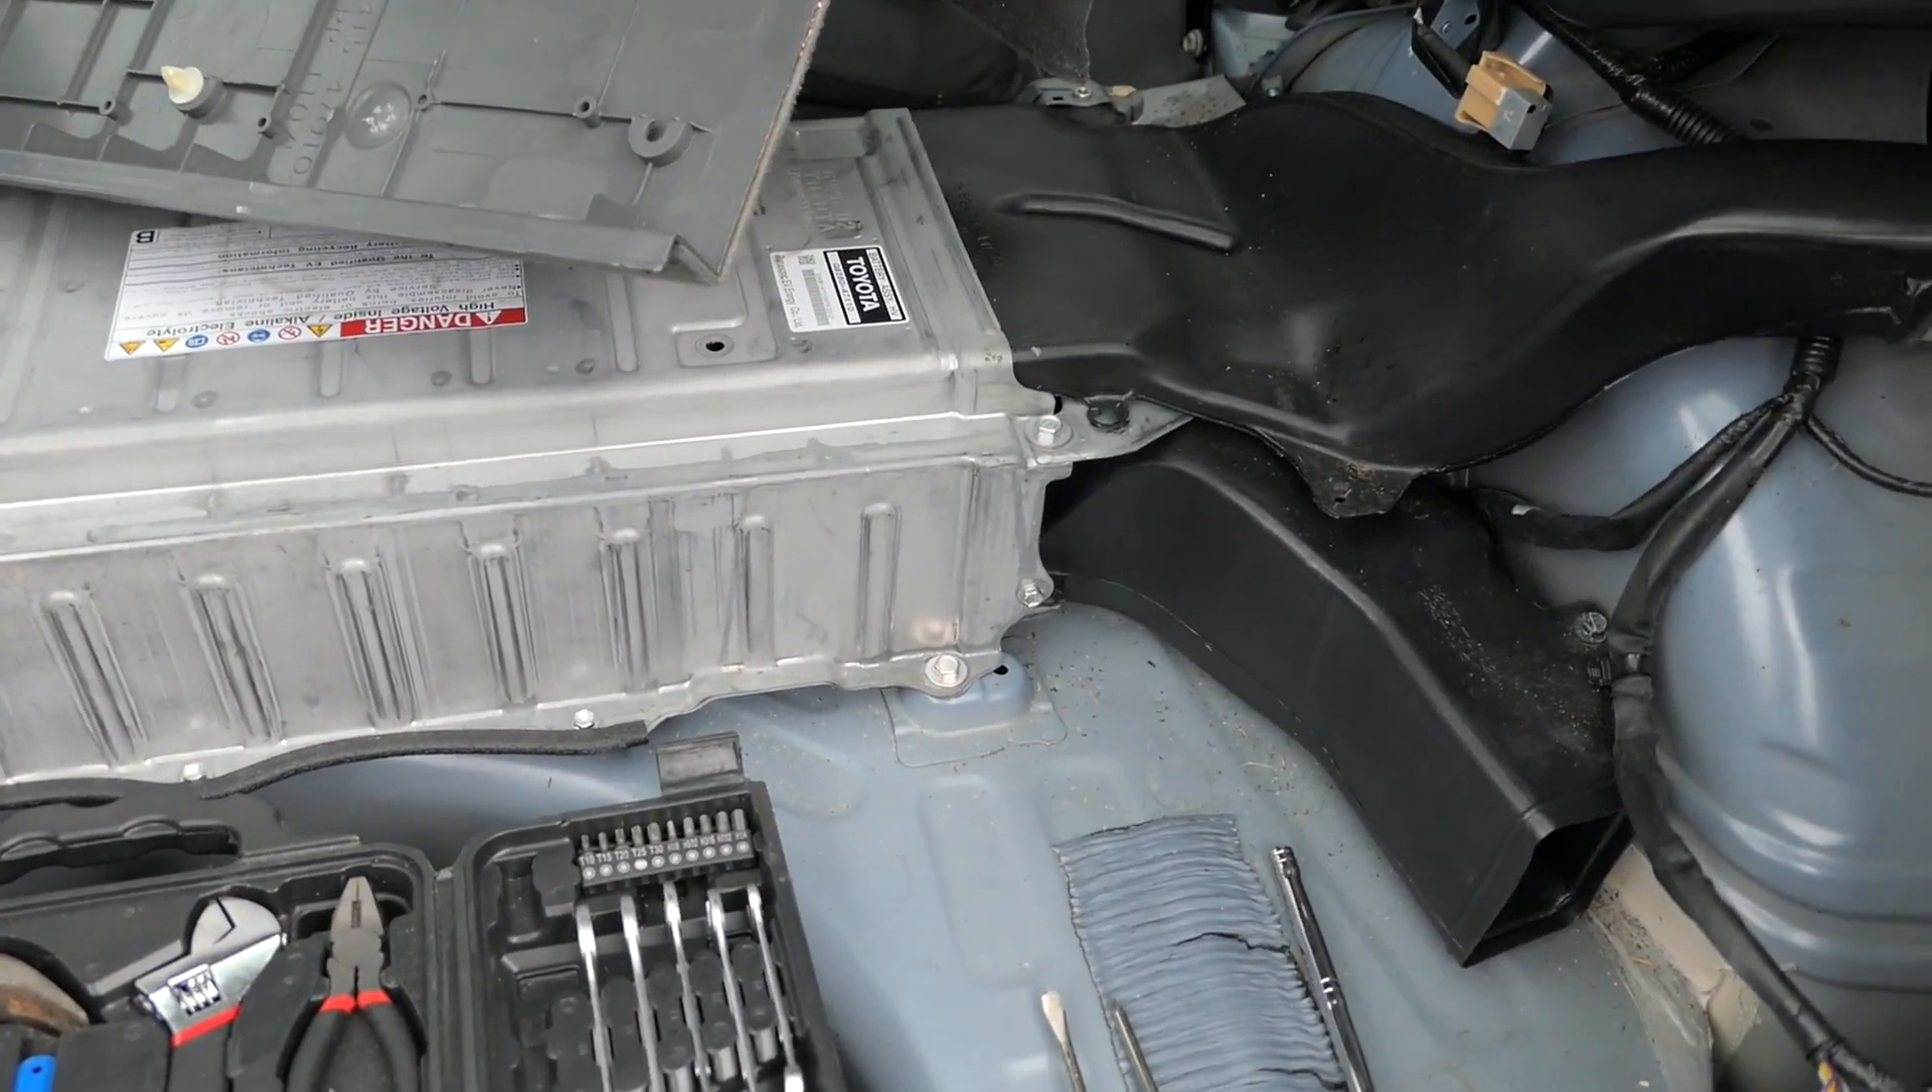The battery is in the car so I haven't put all the trims on or anything like that.